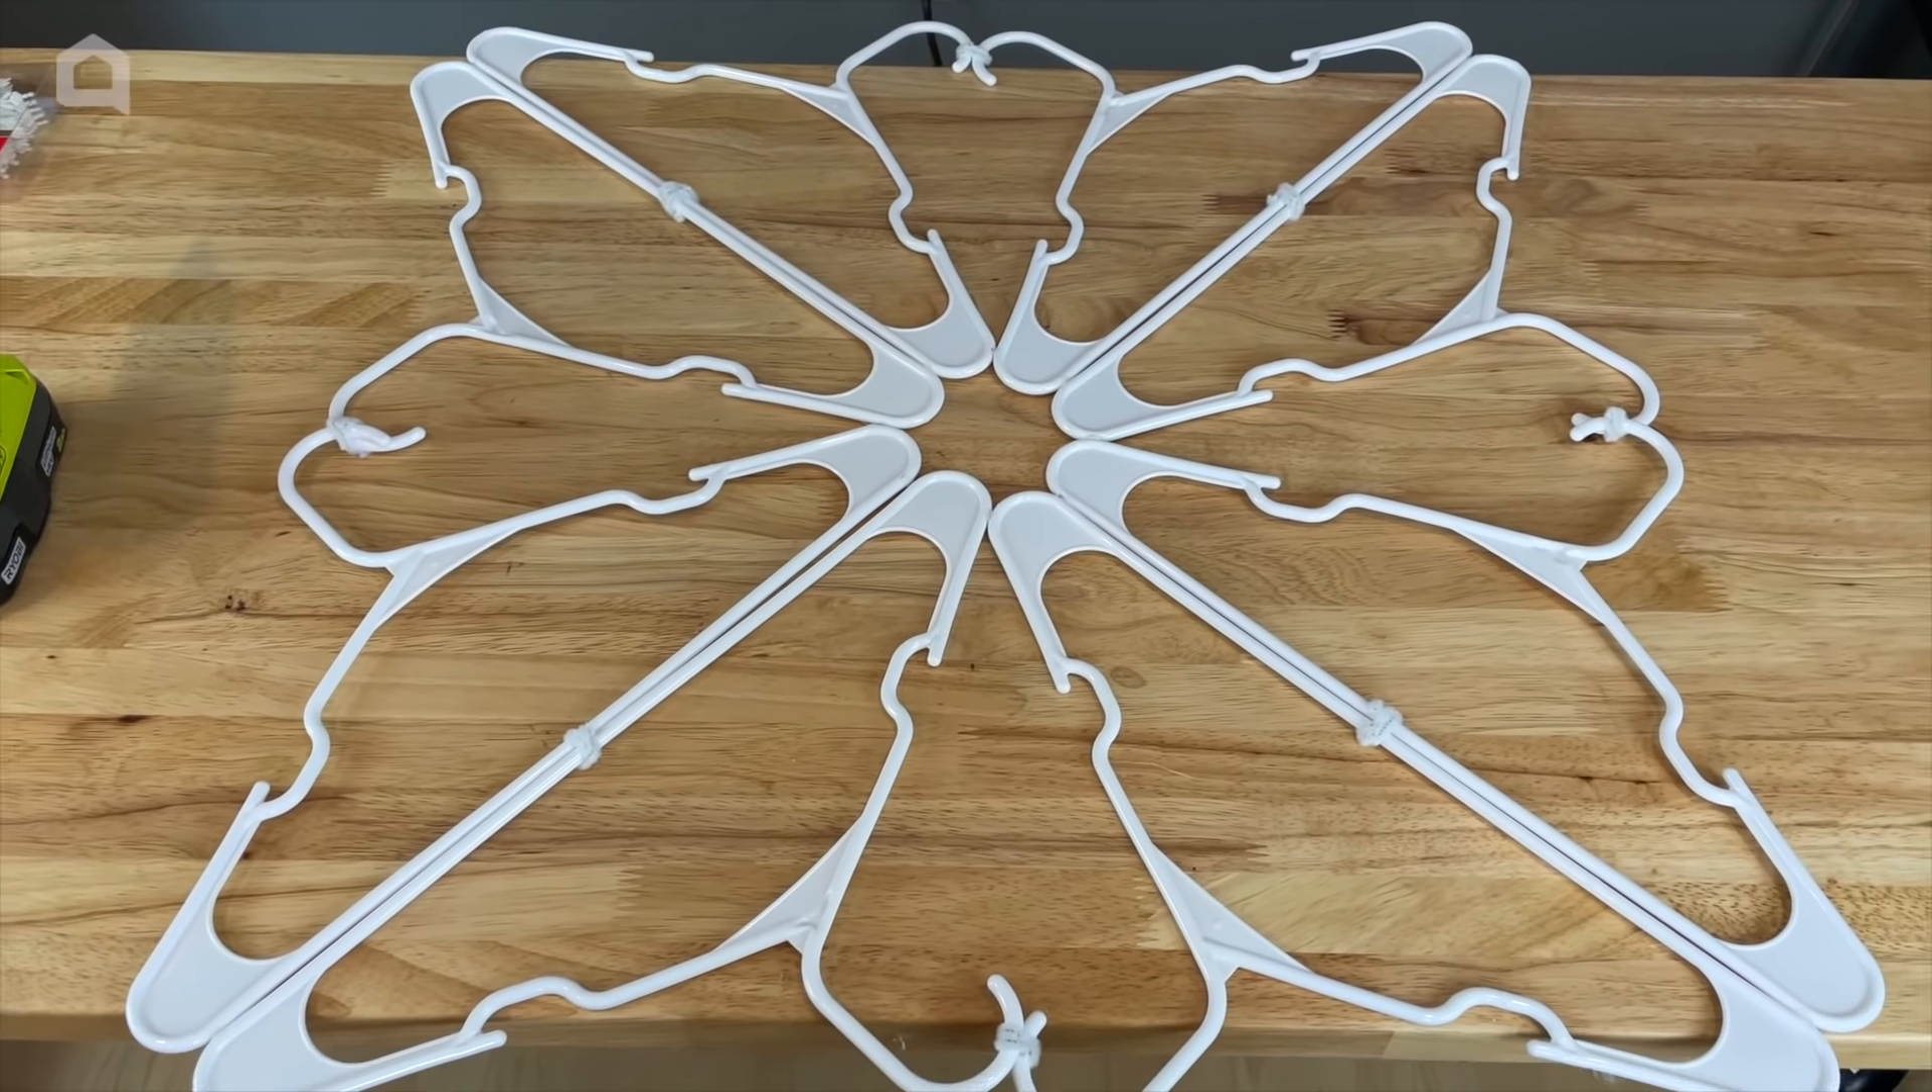We basically have our form for our snowflake all complete.